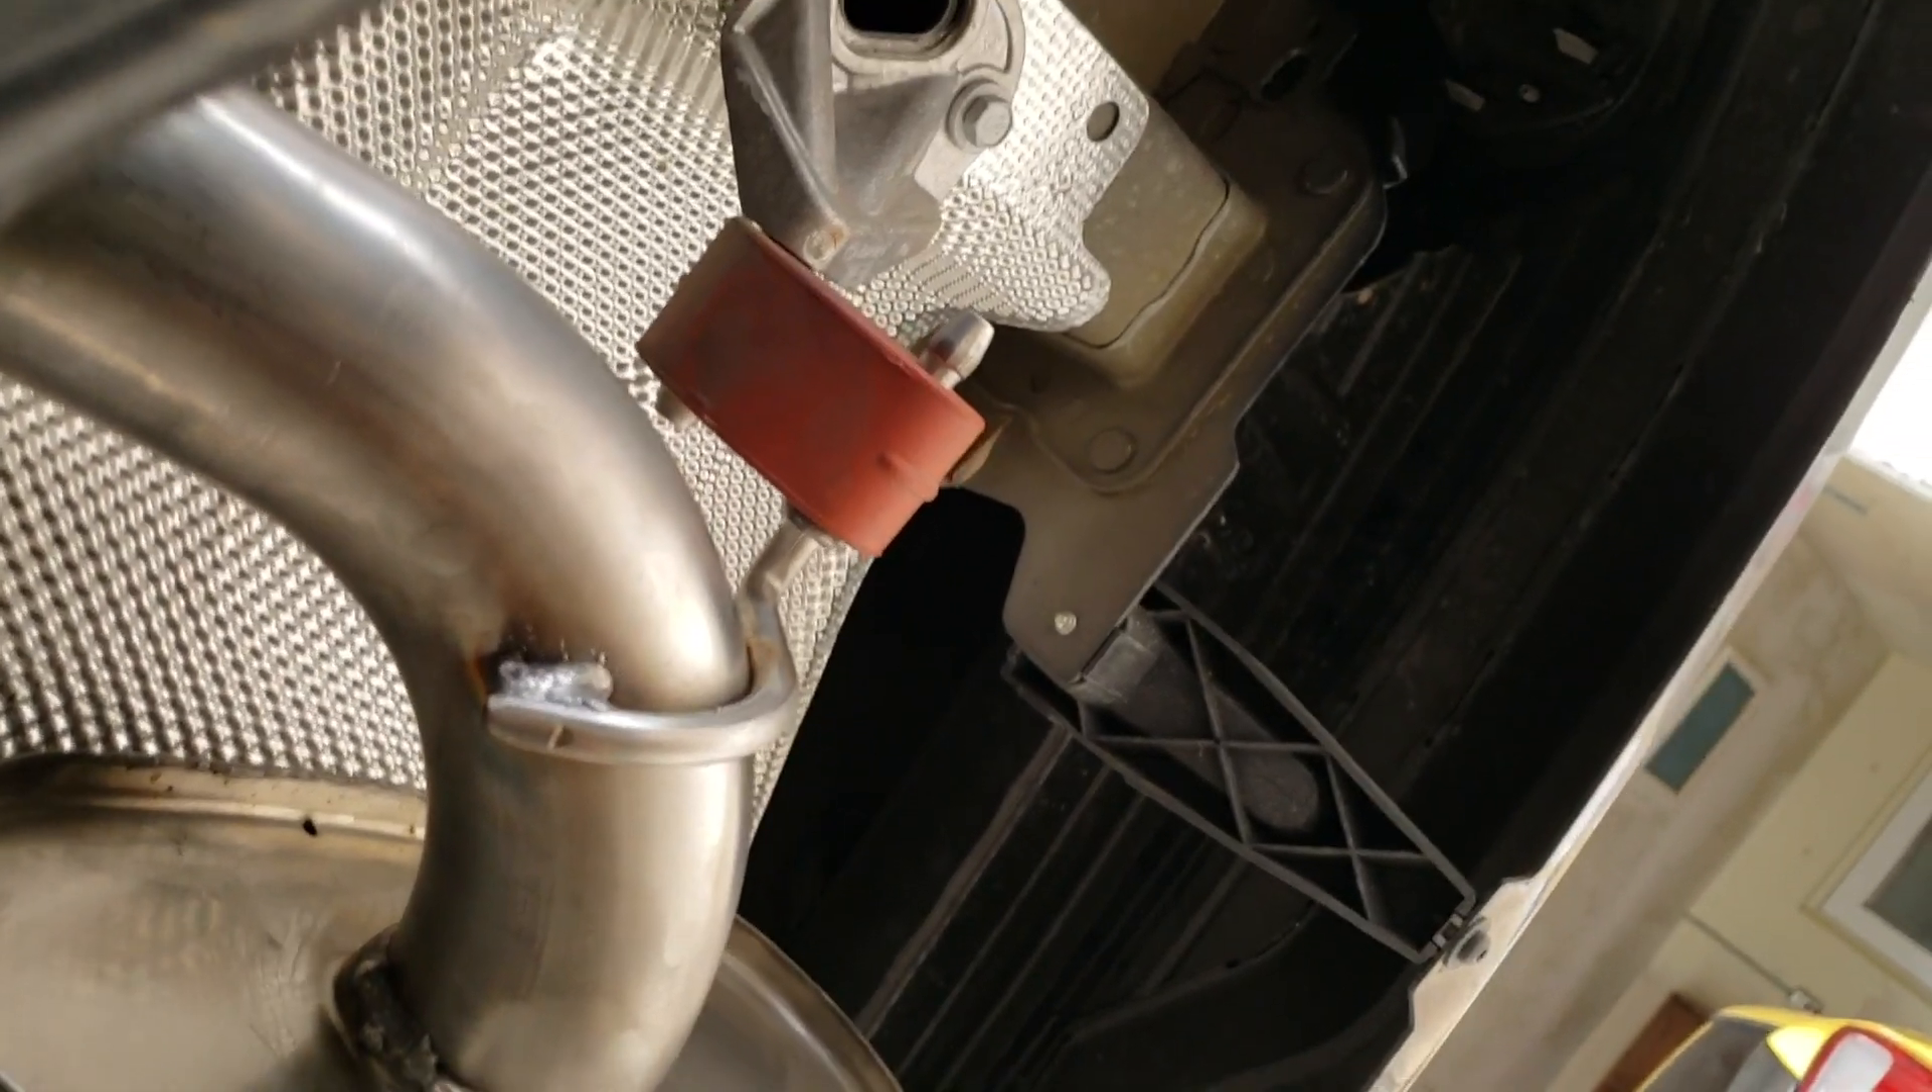We got the muffler mounted on the hangers.